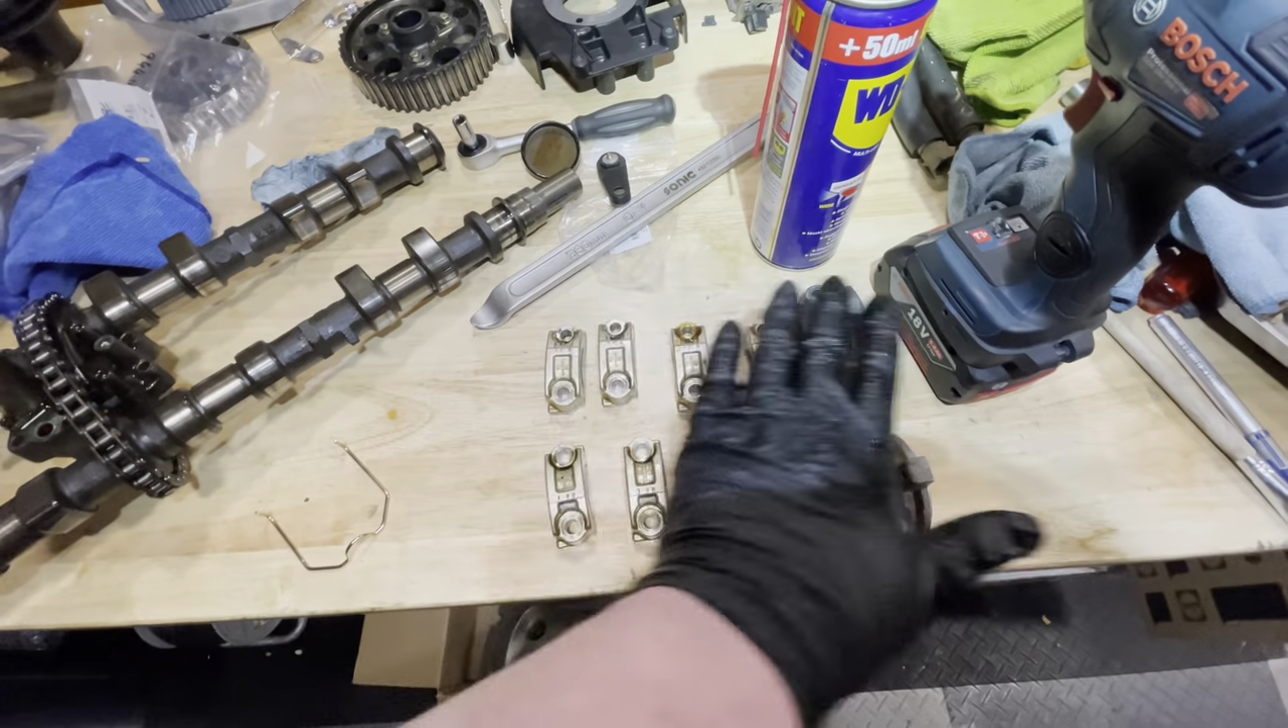So that's the camshaft out of the car.